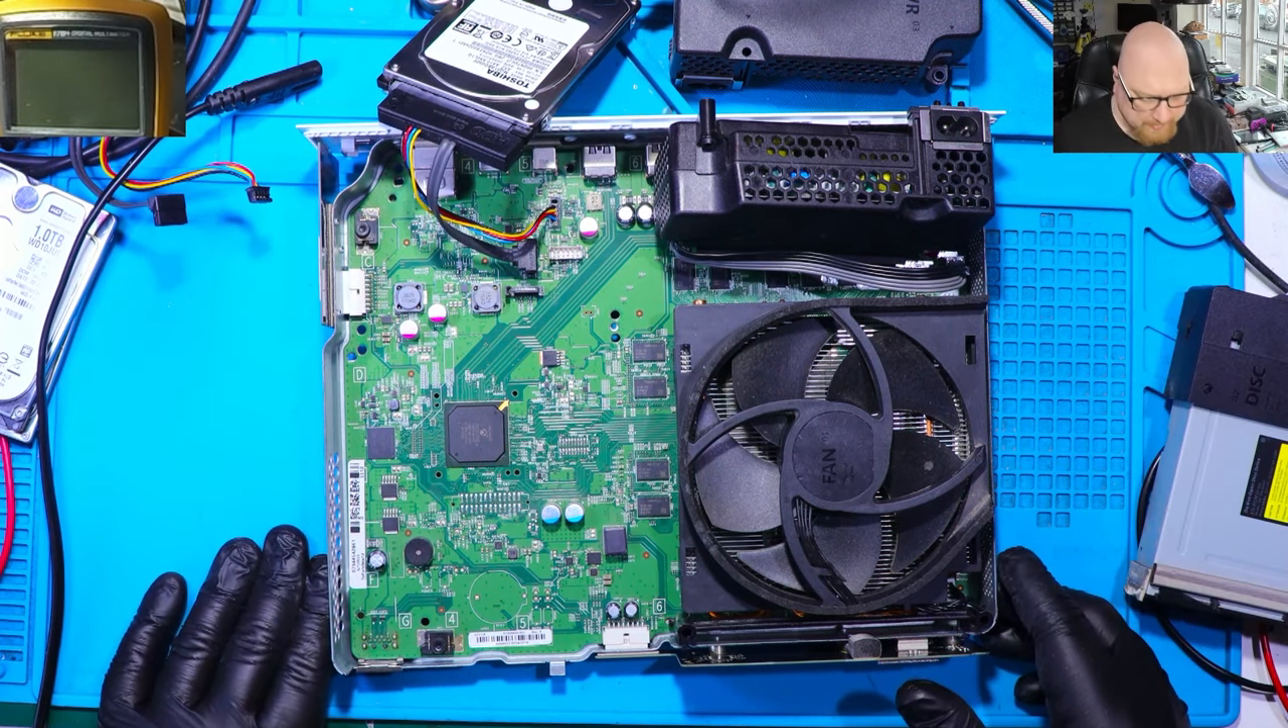All right so I've just removed the disk drive so we can power the console on without the disk drive and it should work.